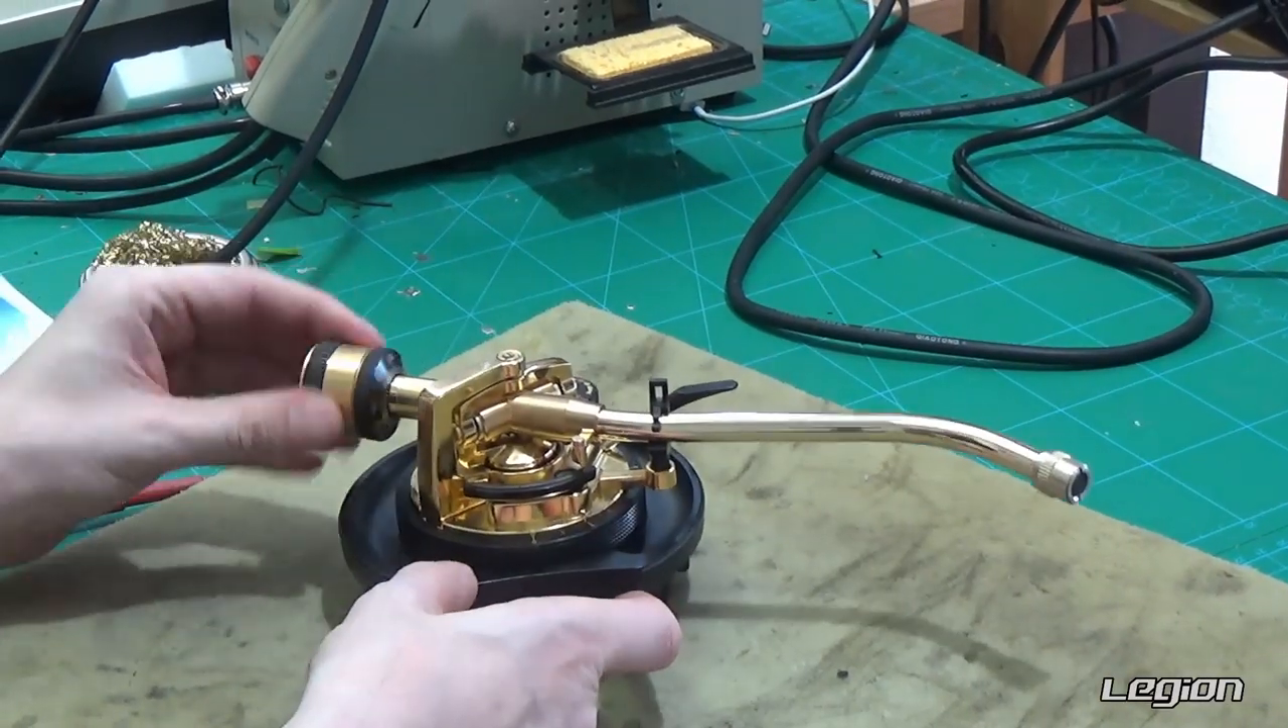That is our now reassembled tone arm.